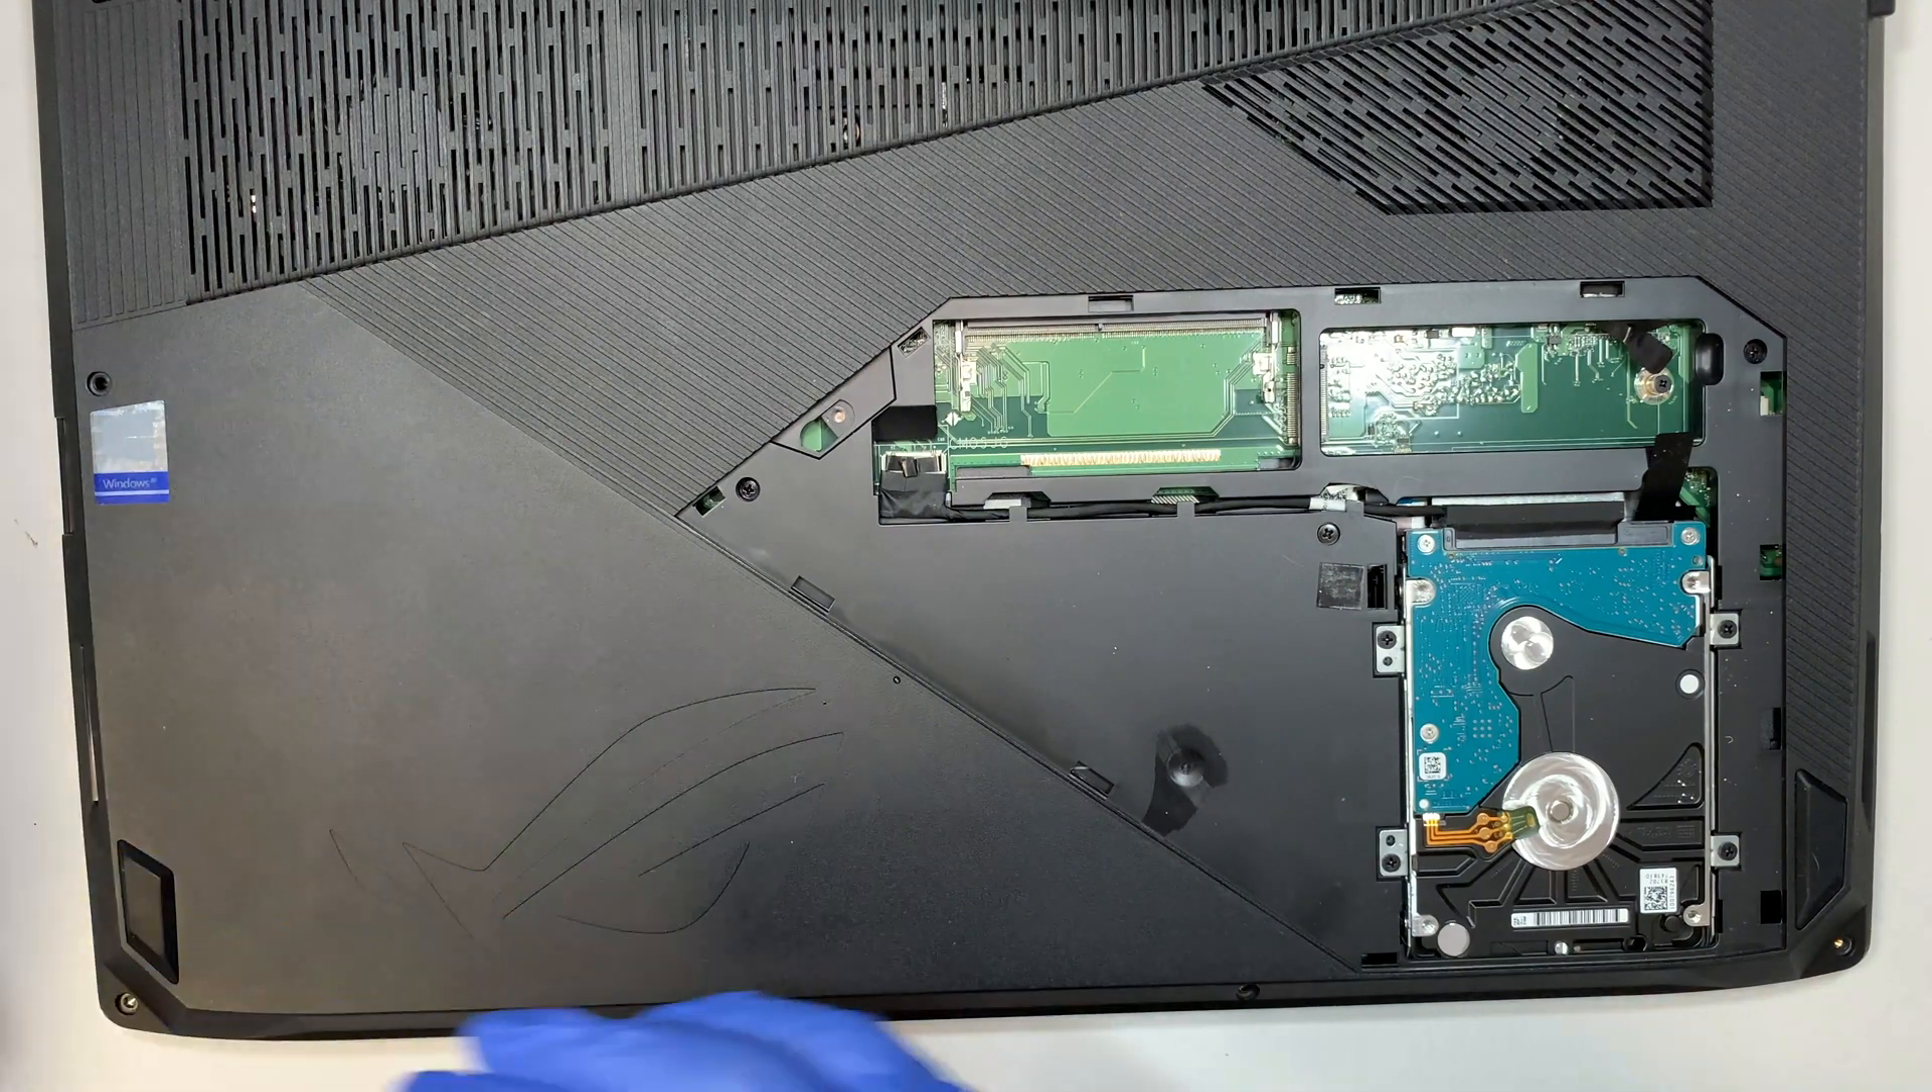You need to remove the the back cover of this and once you remove this back cover here you can see that the hard drive is installed.